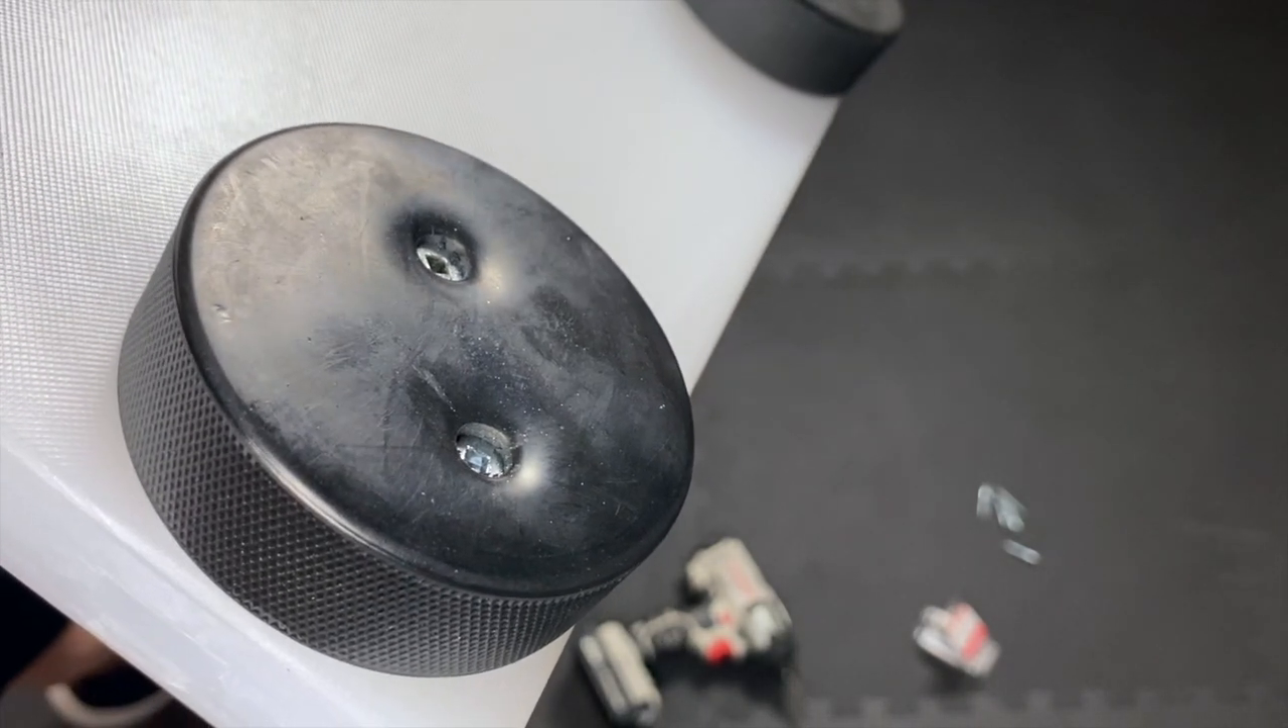Here is a close -up of the screws below the surface of the hockey puck just as you can see you want it to be a little bit below and not flush with the puck.